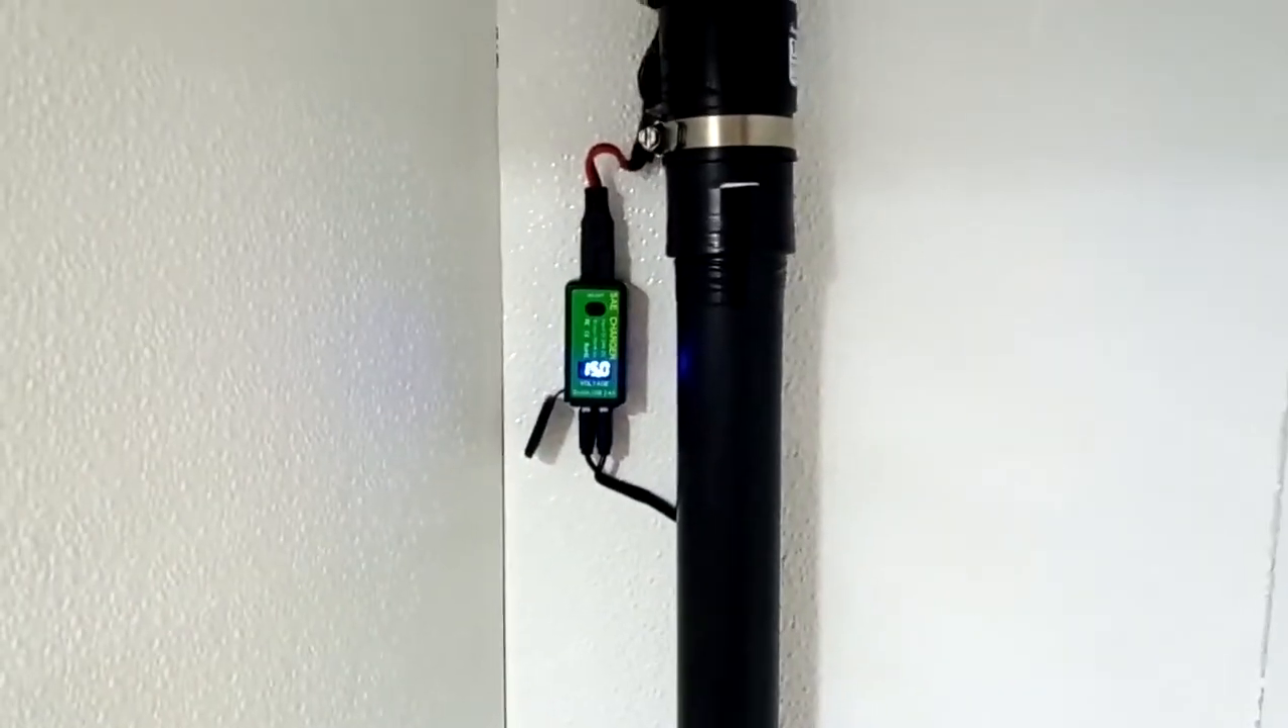But see how I got the little charger mounted to the side over here.